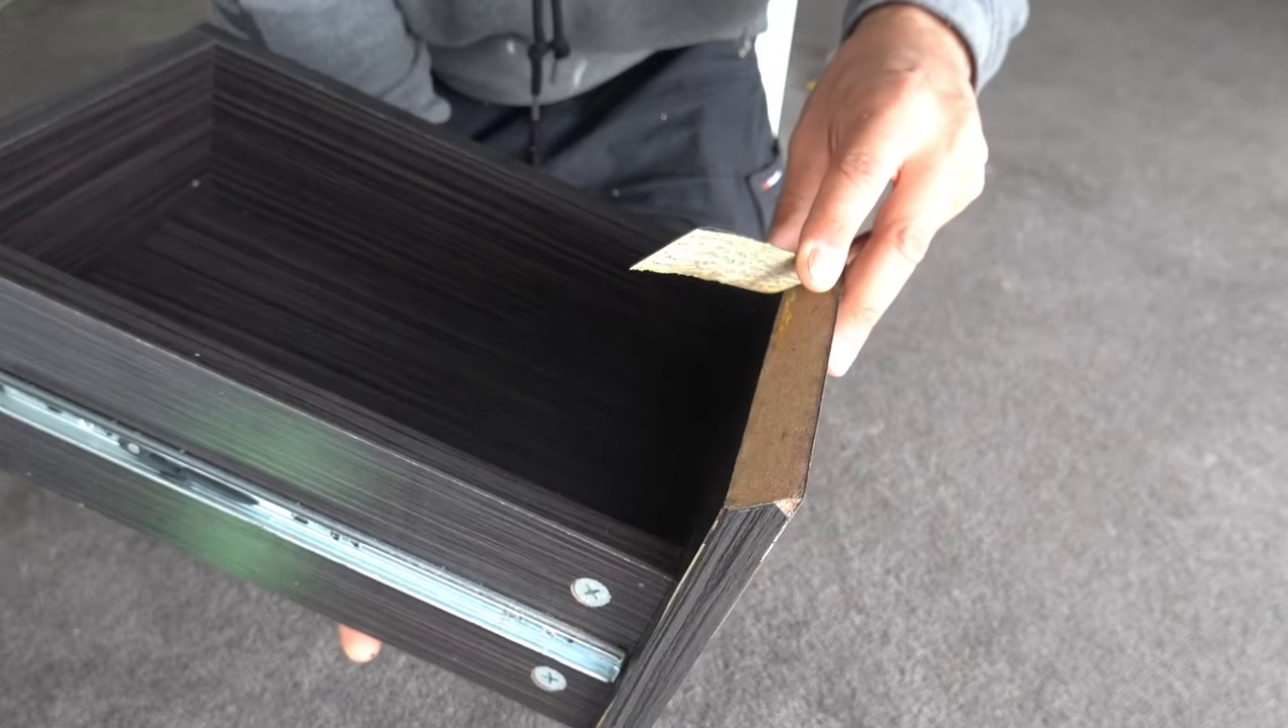Alright guys so we've got a drawer here where the laminated edging has started to come away.